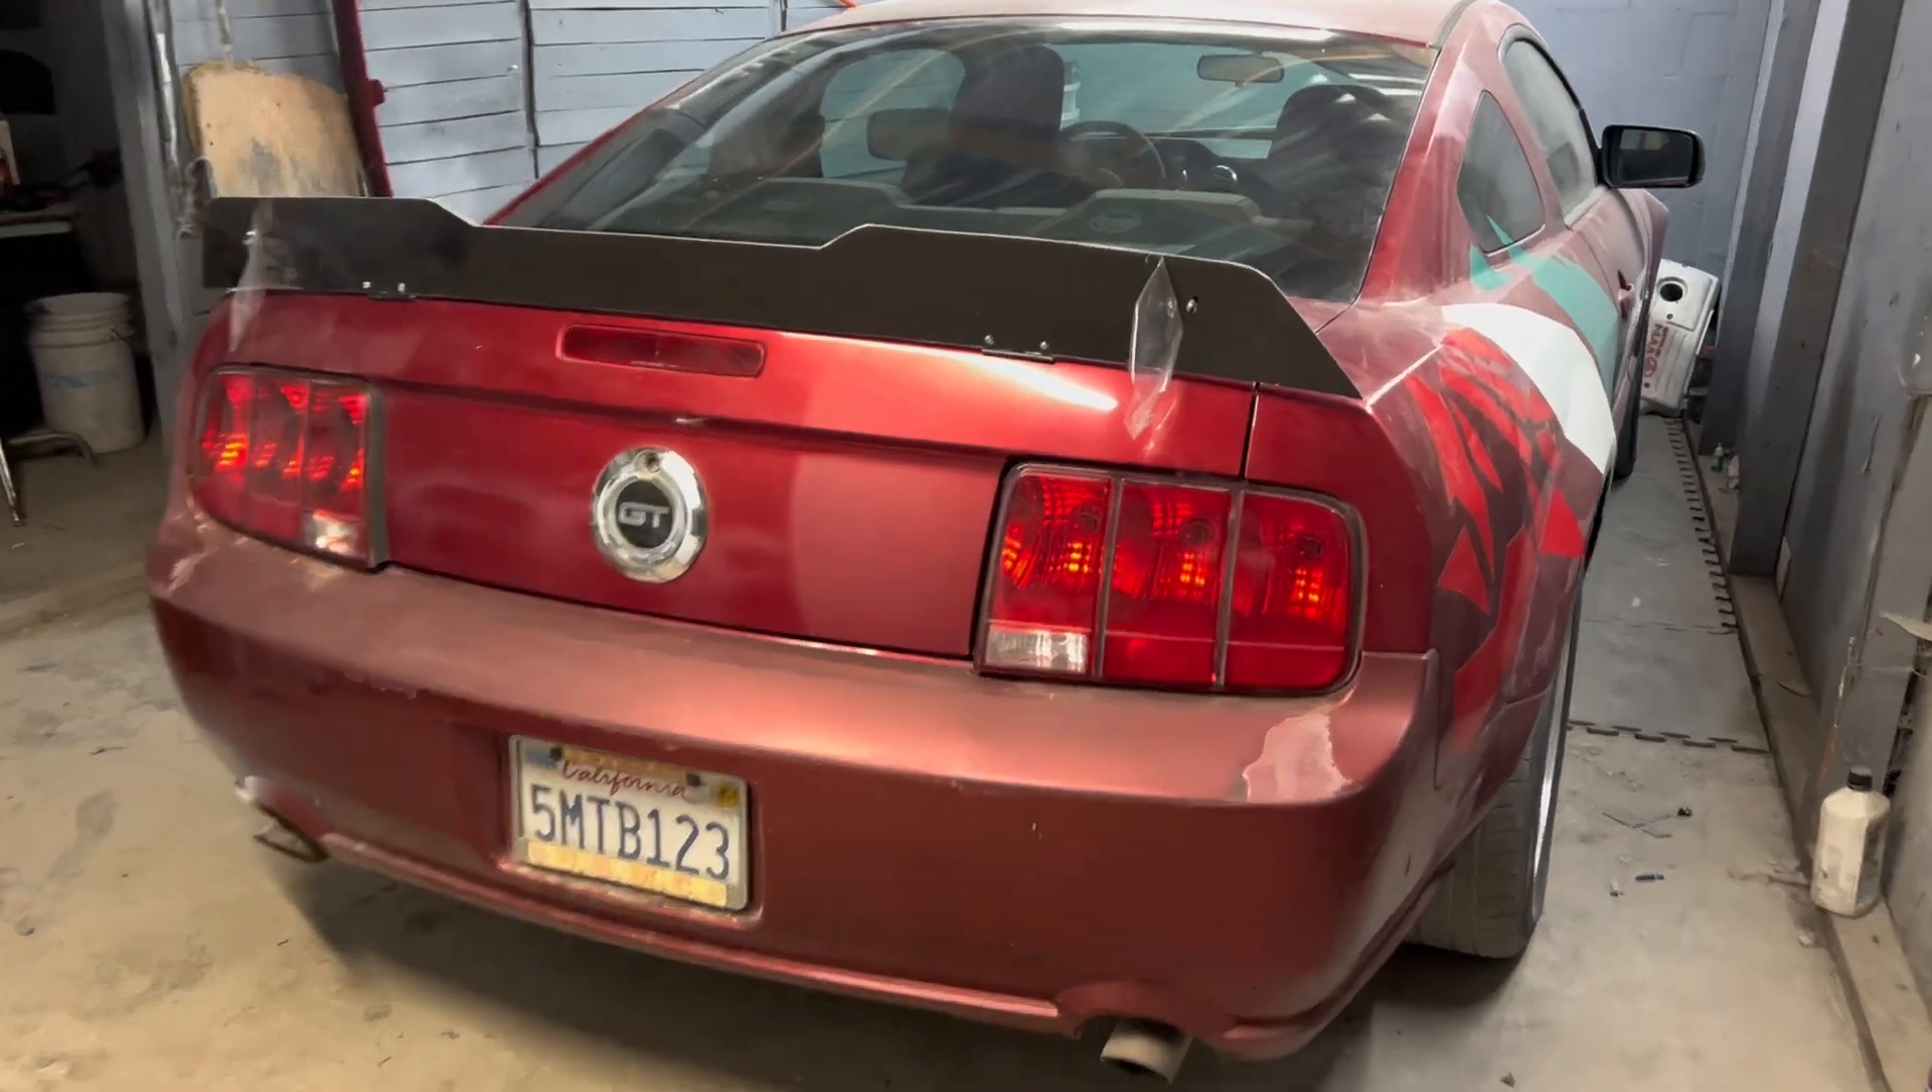Pues ya quedó instalada la pieza del alerón amigos.